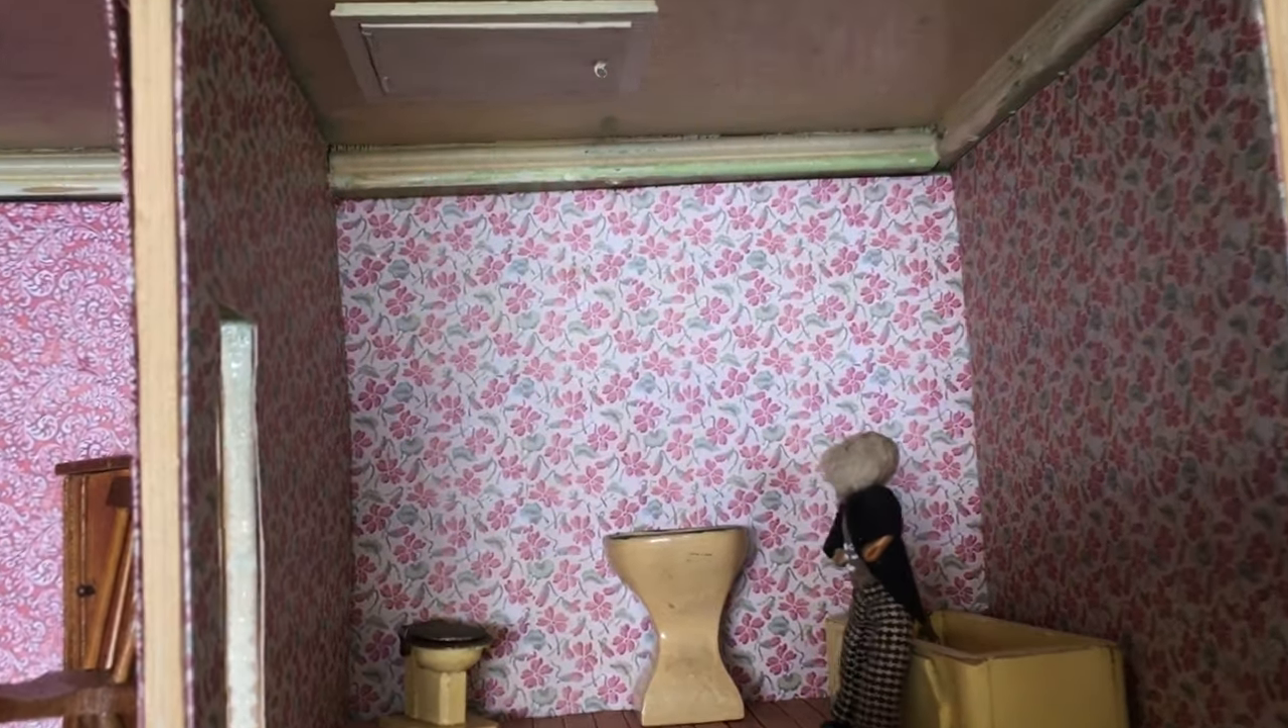I have fitted the loft hatch in the bathroom.